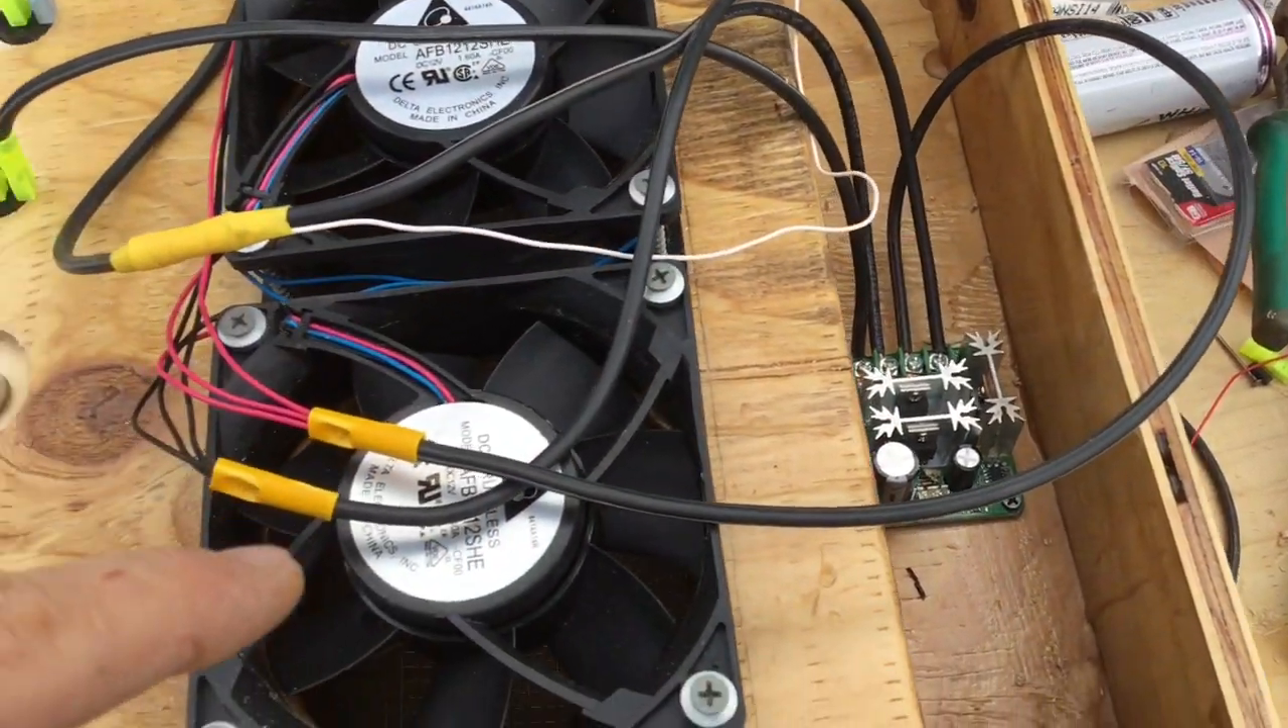So this is my power supply that comes down to my fan controller and then I have the motor side from my fan controller coming up and attaching to my fans here.